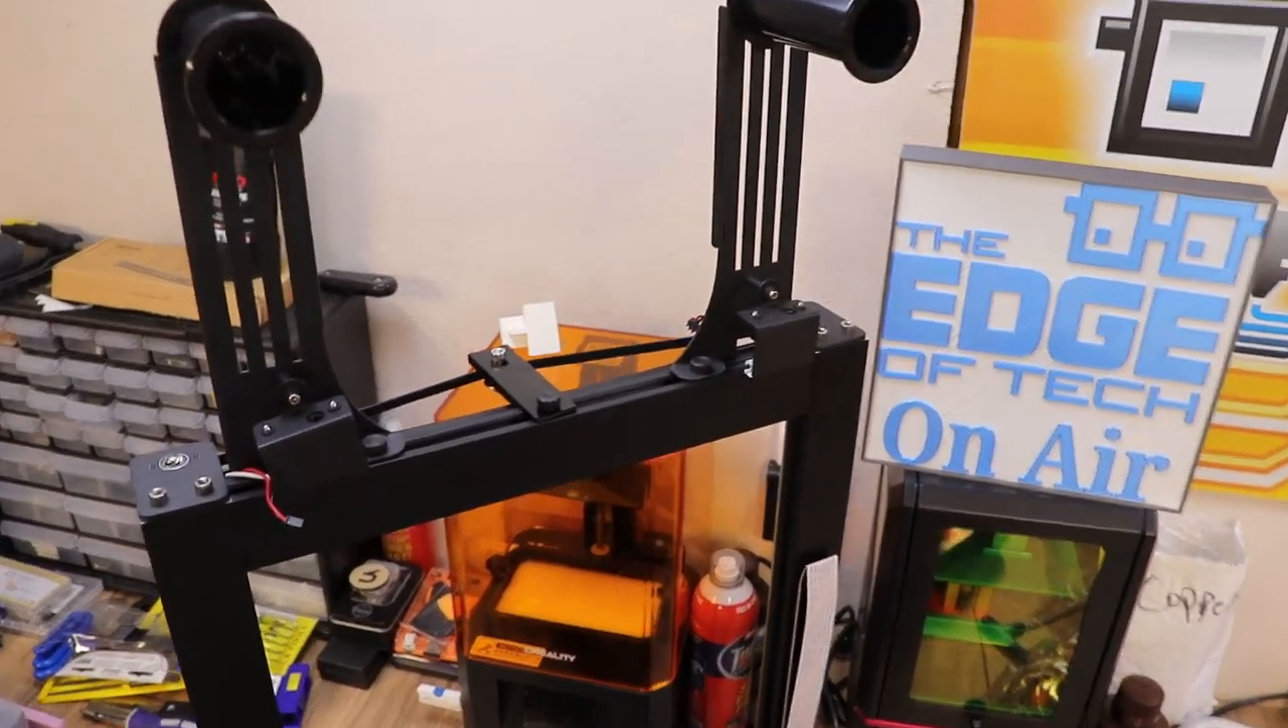Once your spool holders are attached they'll look just like this. So they are facing the front of the machine.